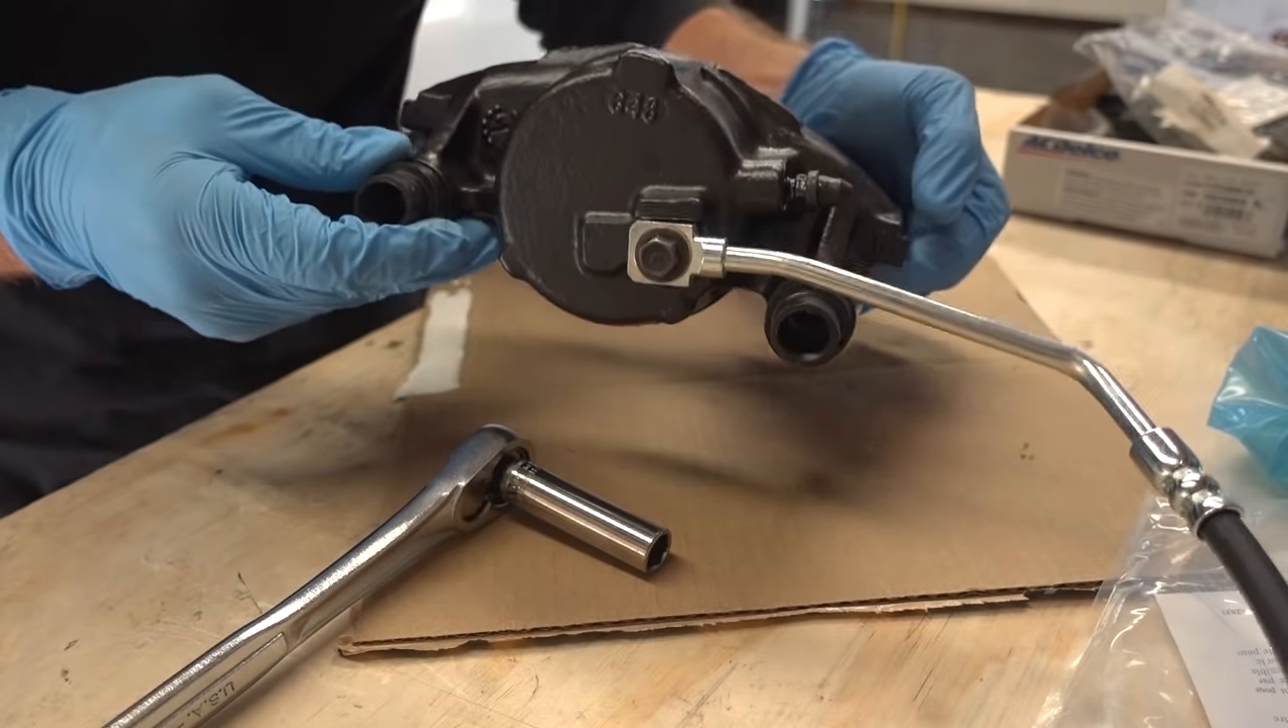One flex line installed onto a brand new caliper.